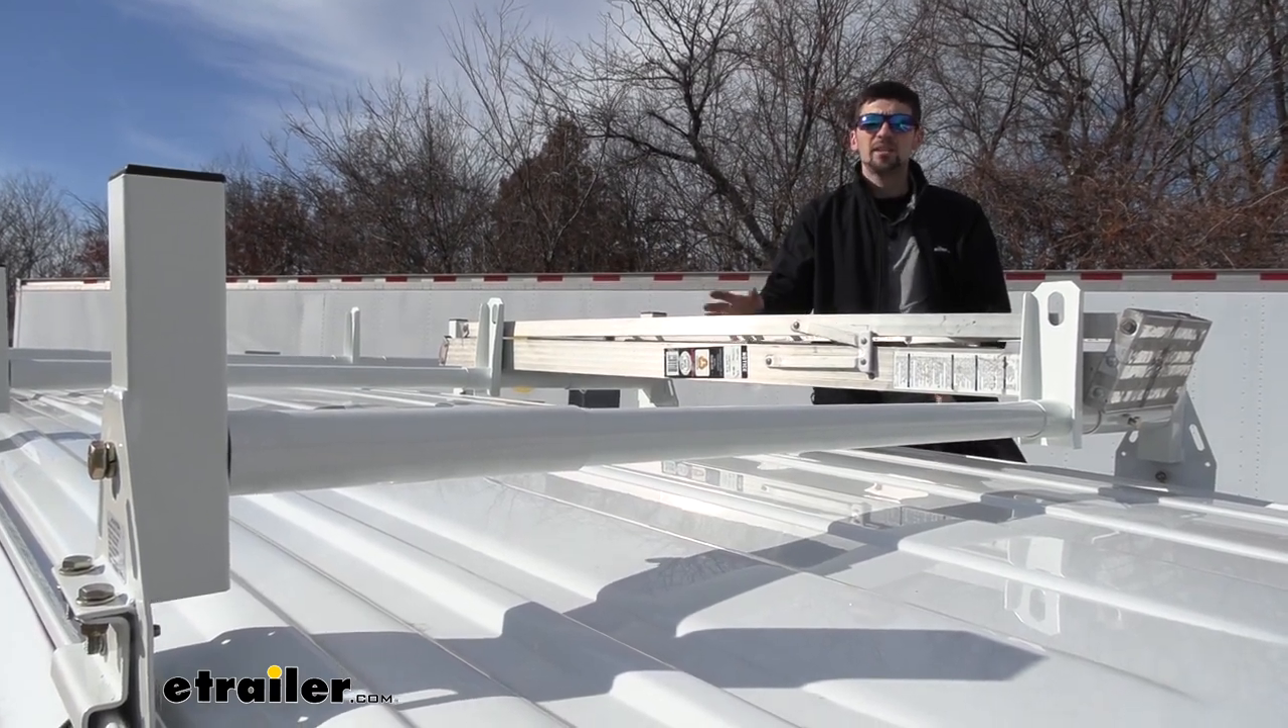And now that we have all our crossbars in place we have our items mounted on the roof.